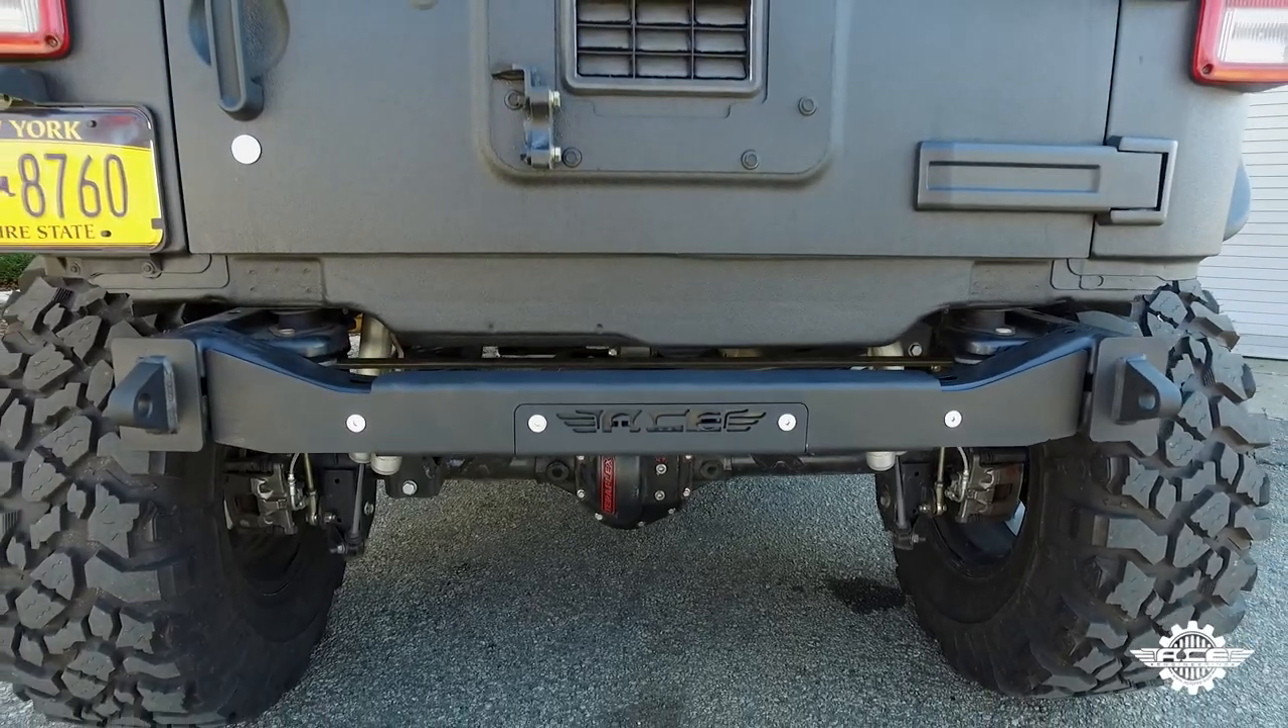That's it, congratulations, you've just completed the ACE JK Hammertown rear armor installation.